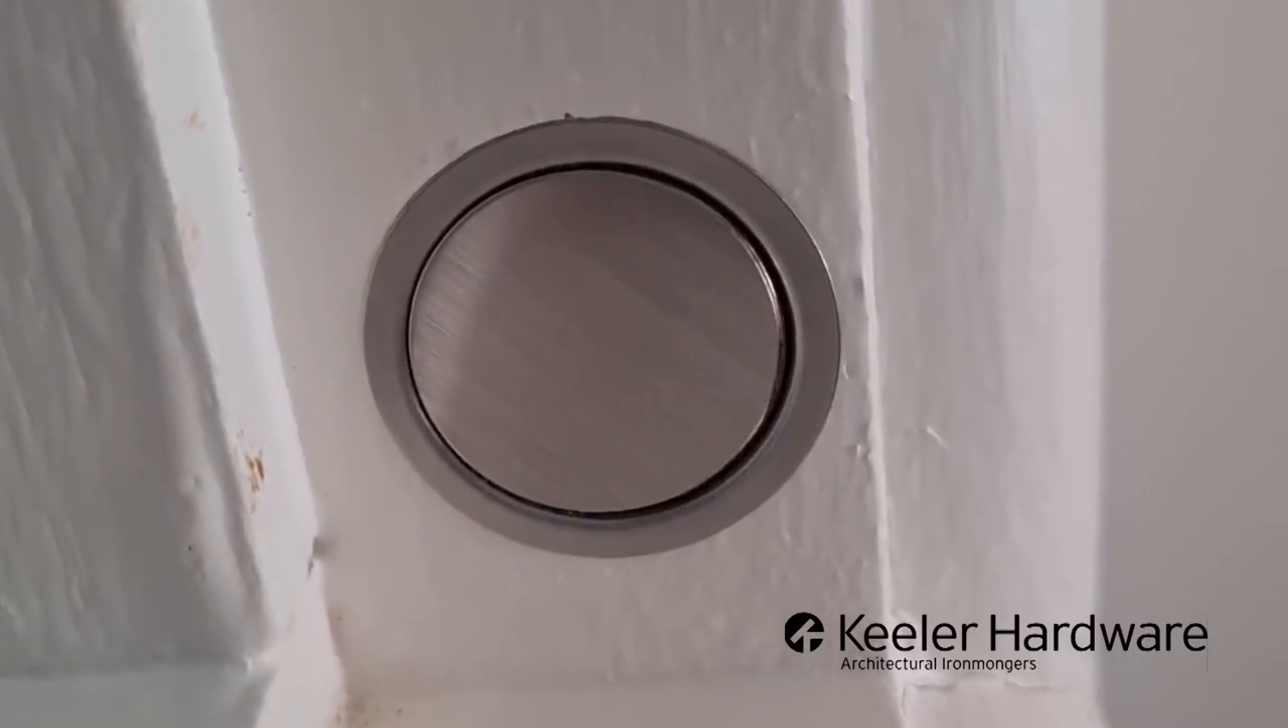Okay, so we've just put the cover plate on.